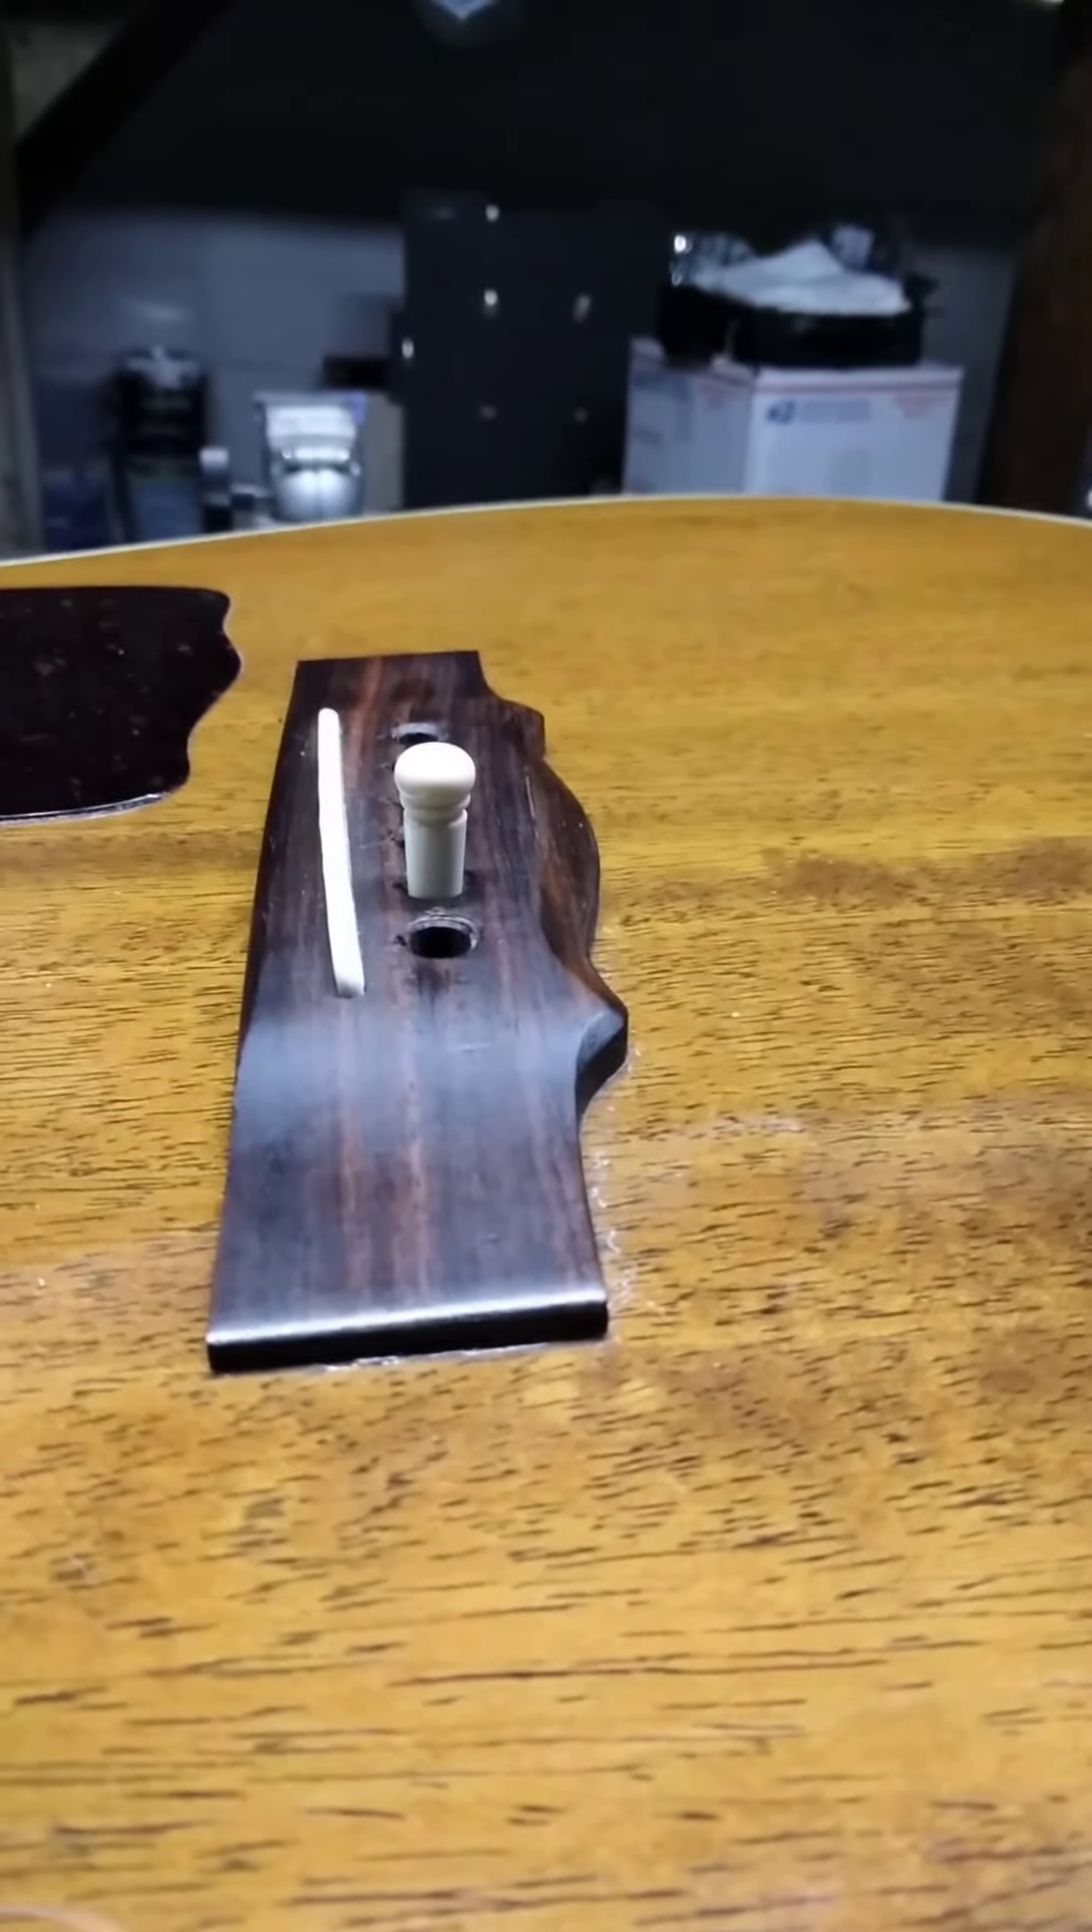Note how this one barely drops in the bridge at all.